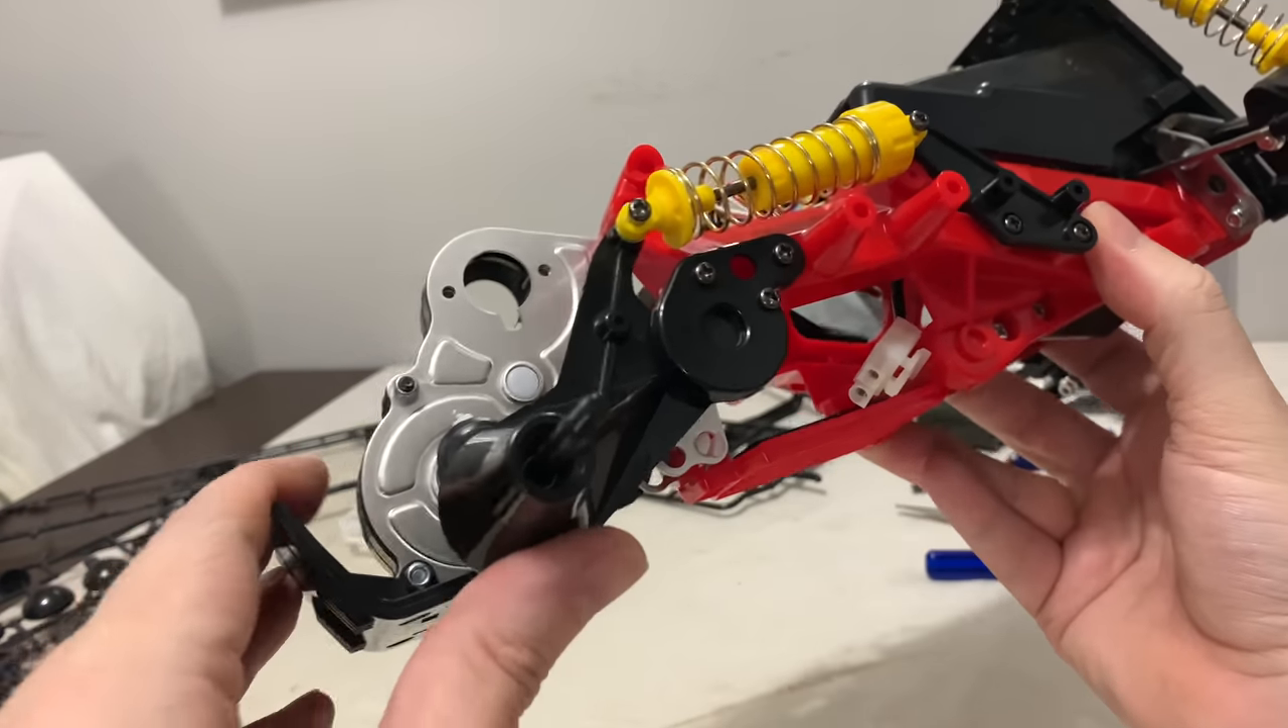Shocks are on.